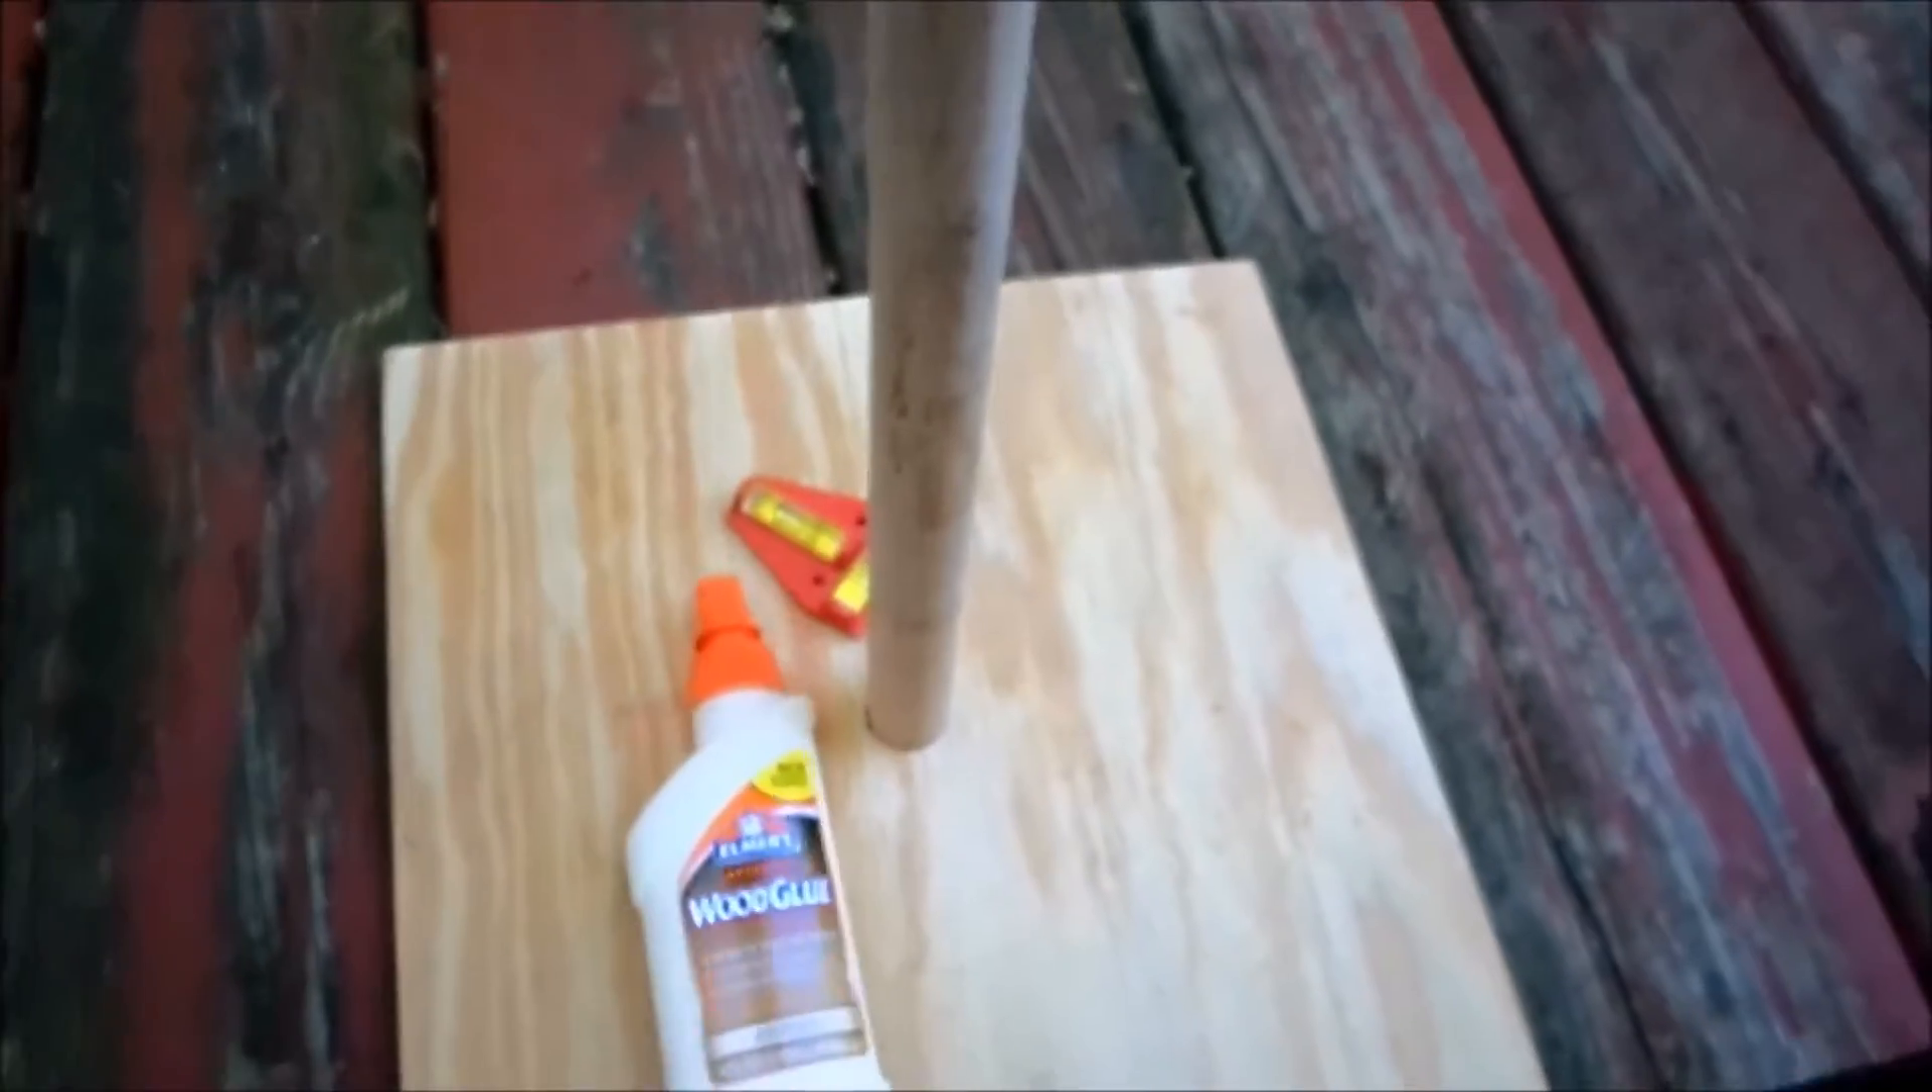We glued the plunger into the base.